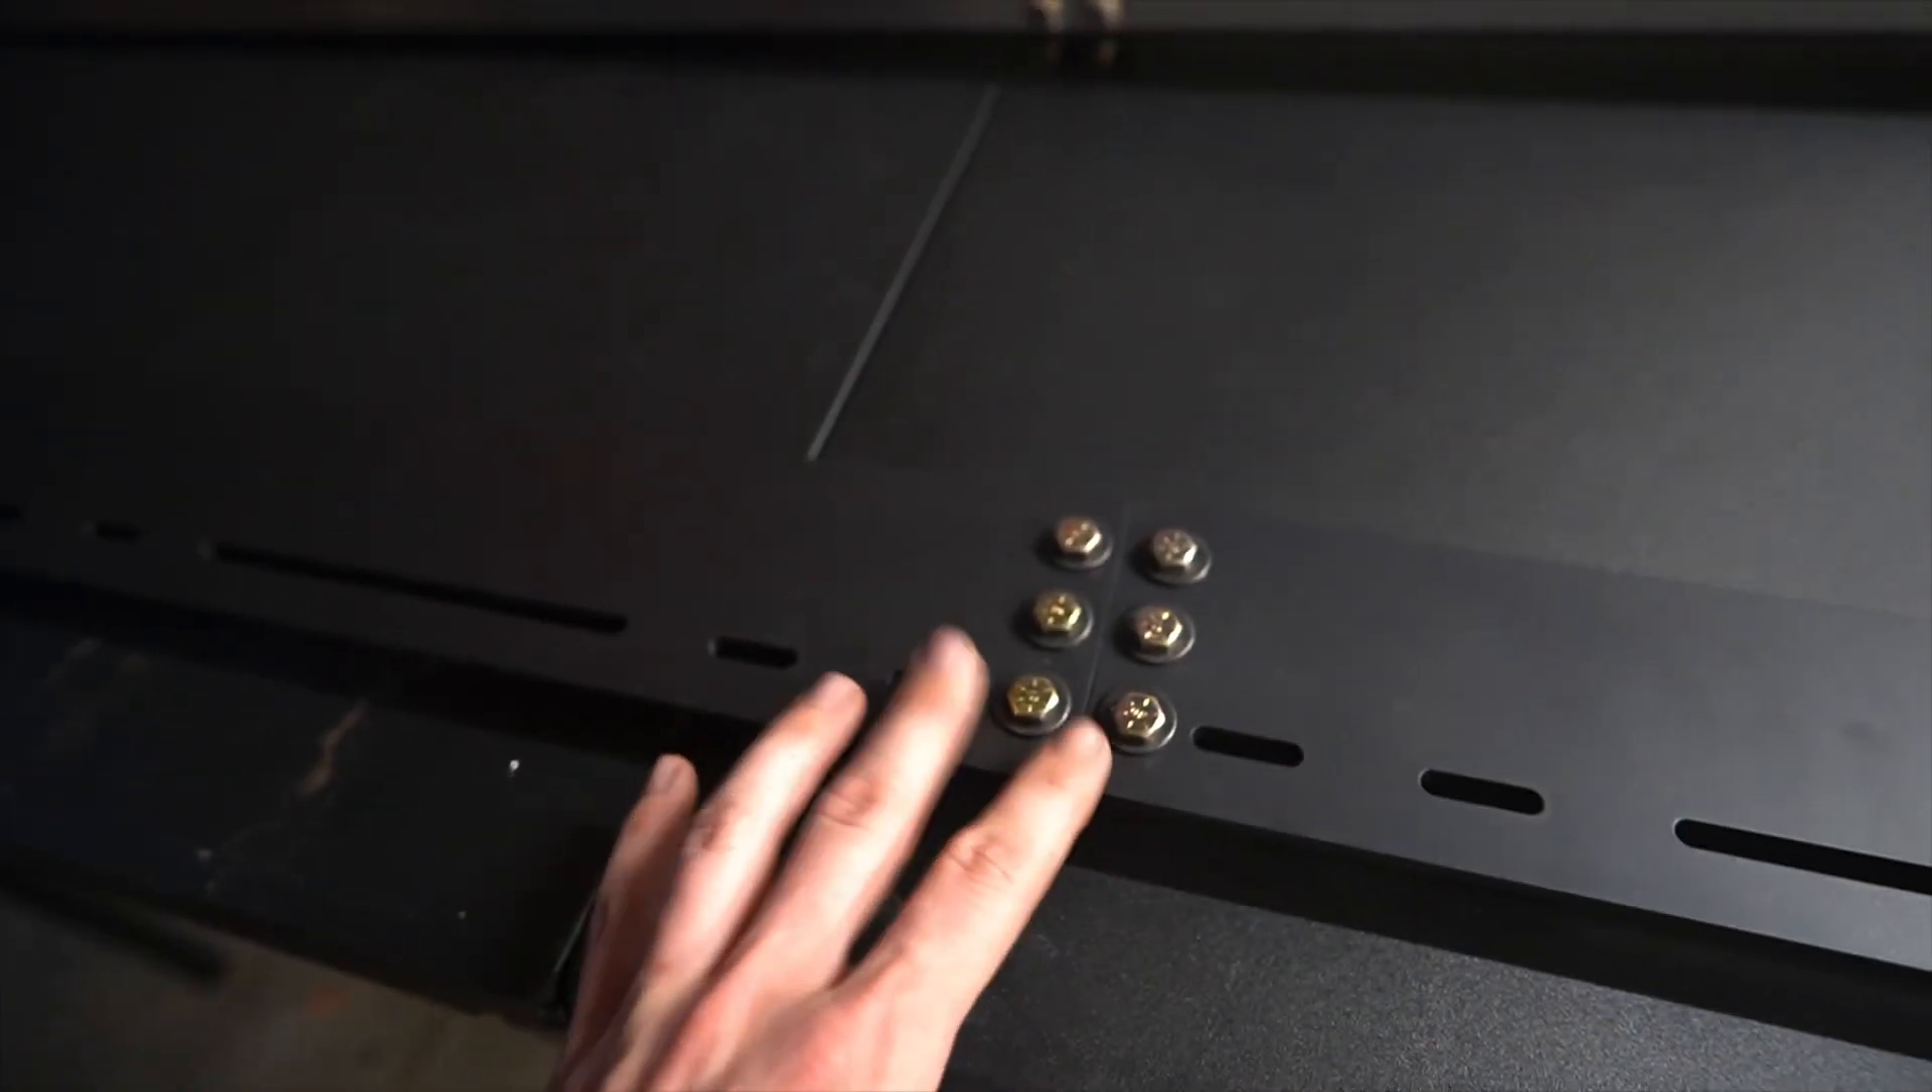All right, we got our front and rear pieces joined.